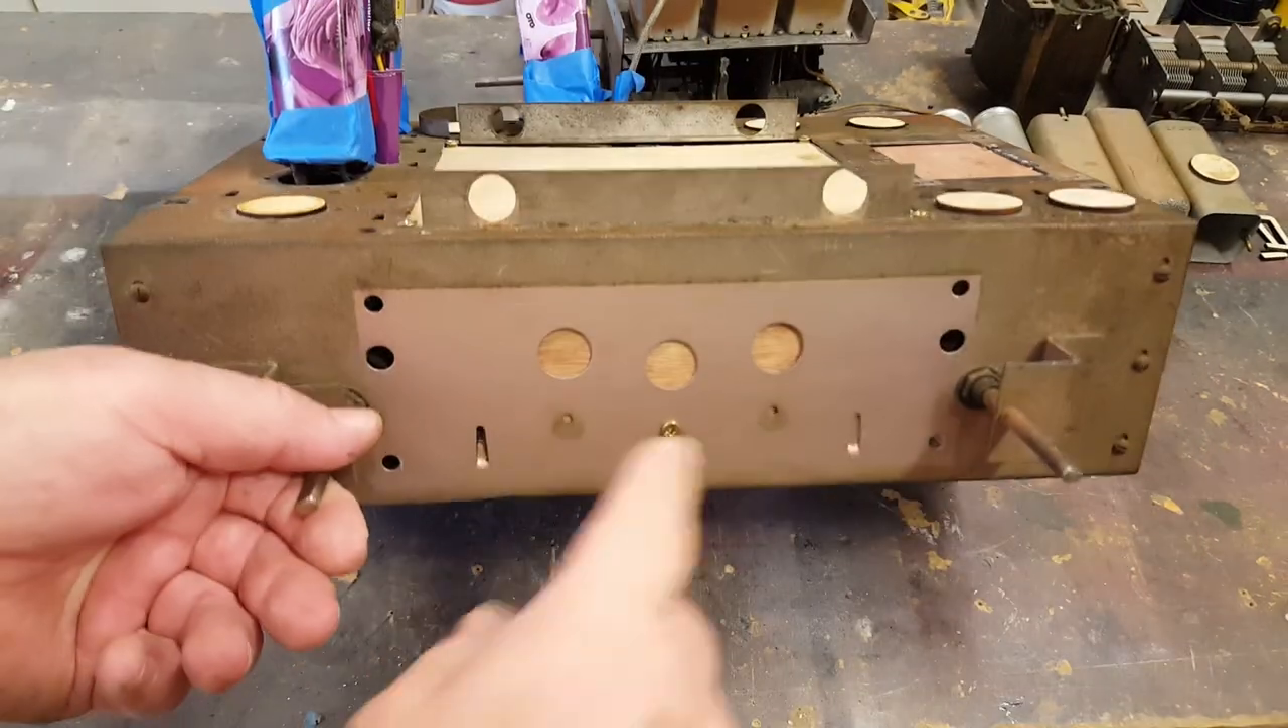I've blanked some of the larger holes in the front there.